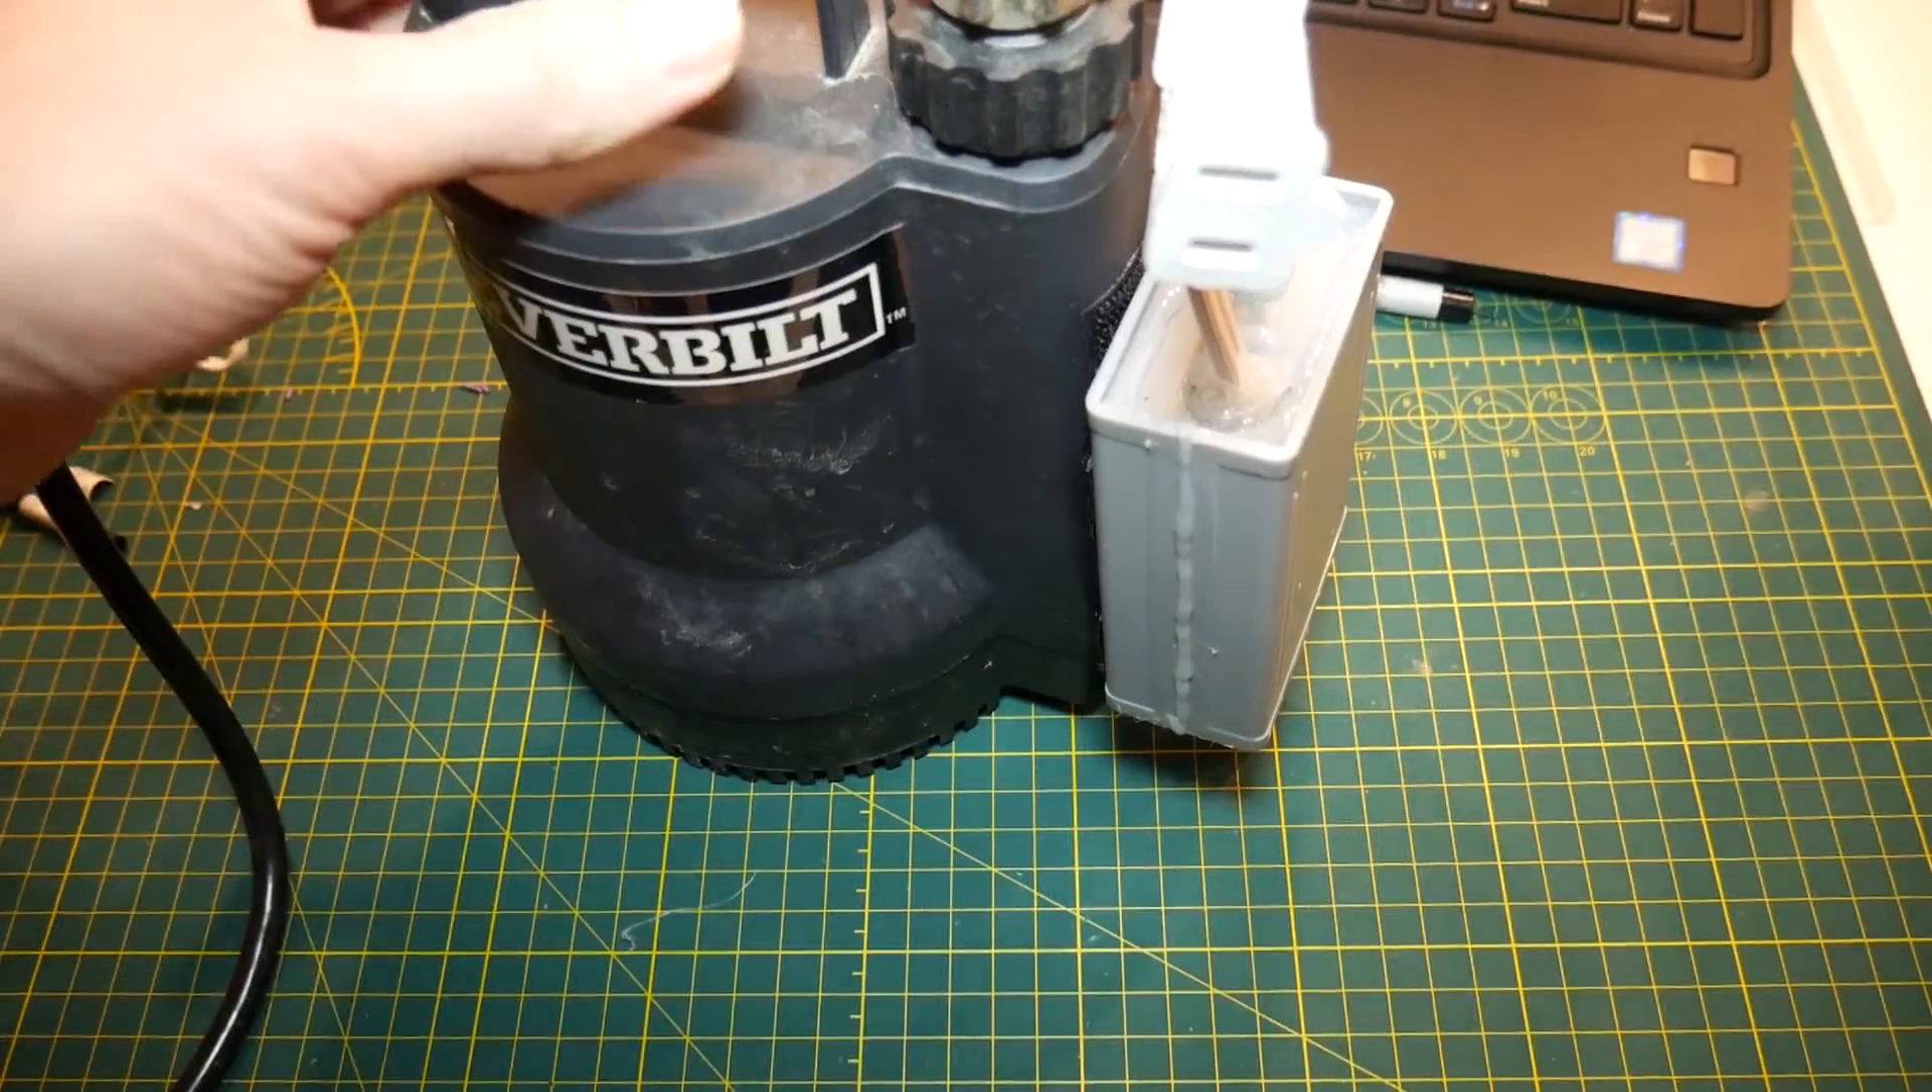And we can just stick that controller onto the side of the pump and it's in place.